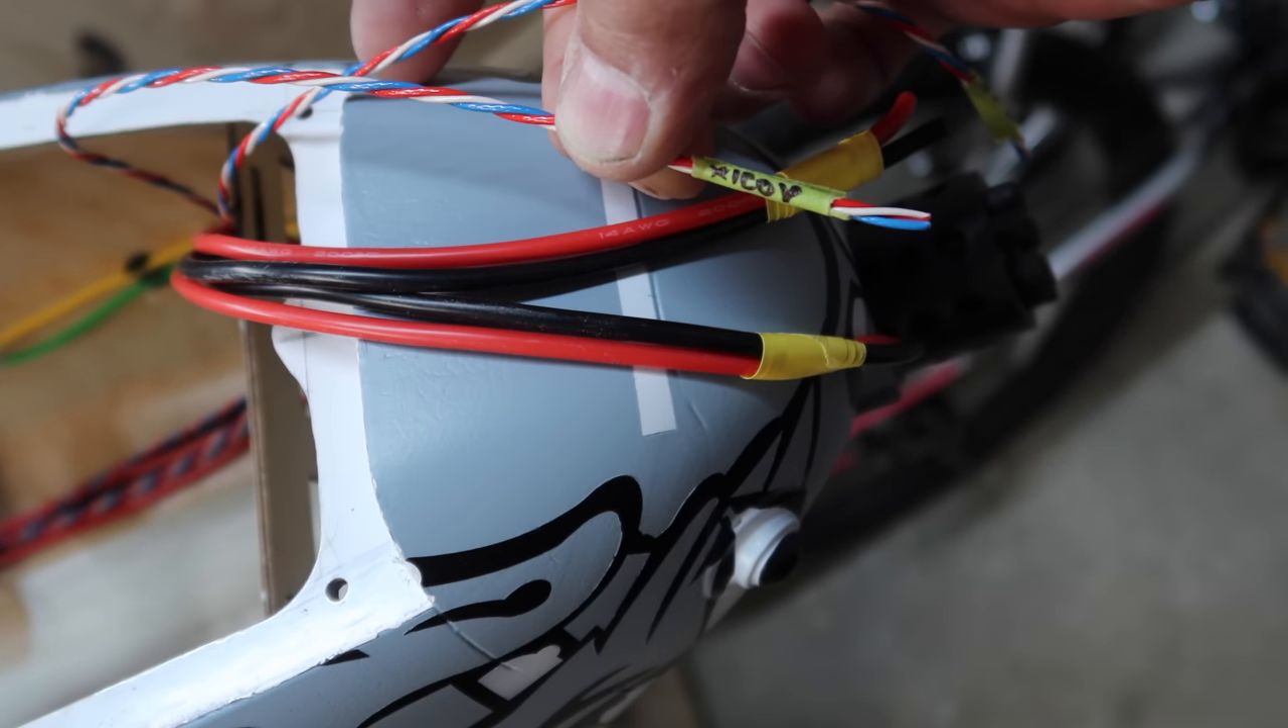All right so out front here guys we've got our two battery lines that we've run.